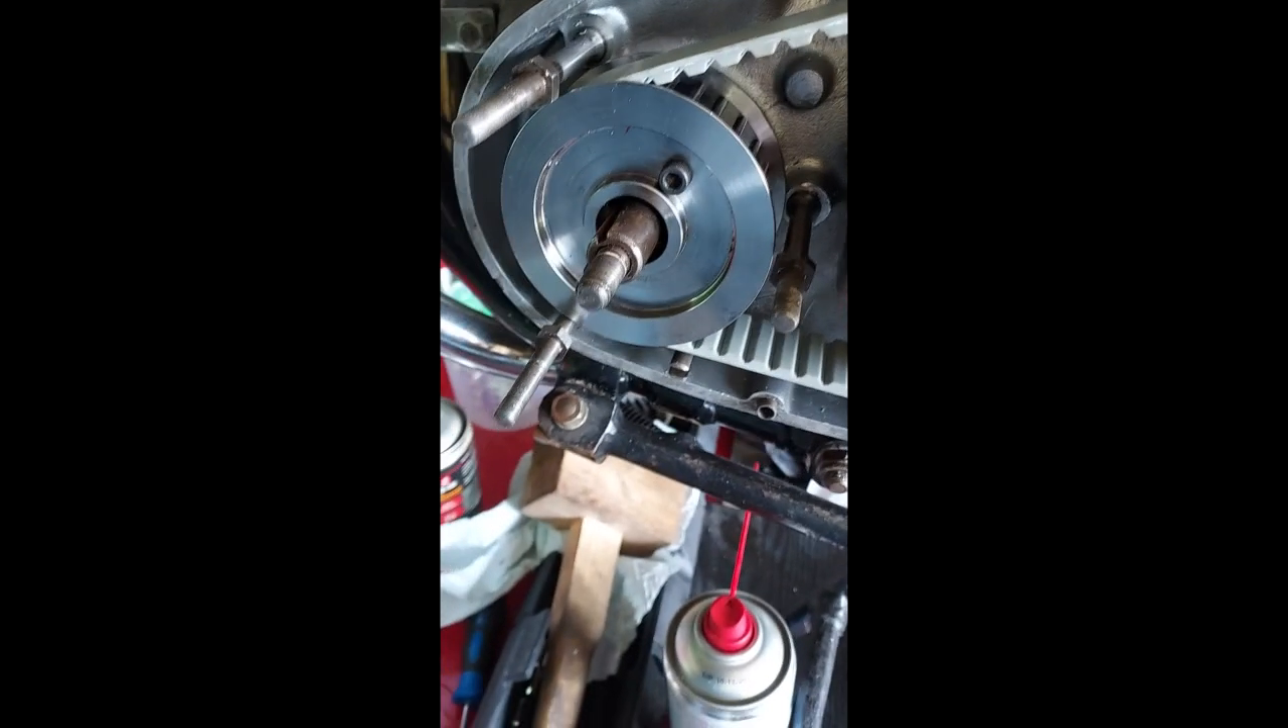Right, that's the front pulley back on again.